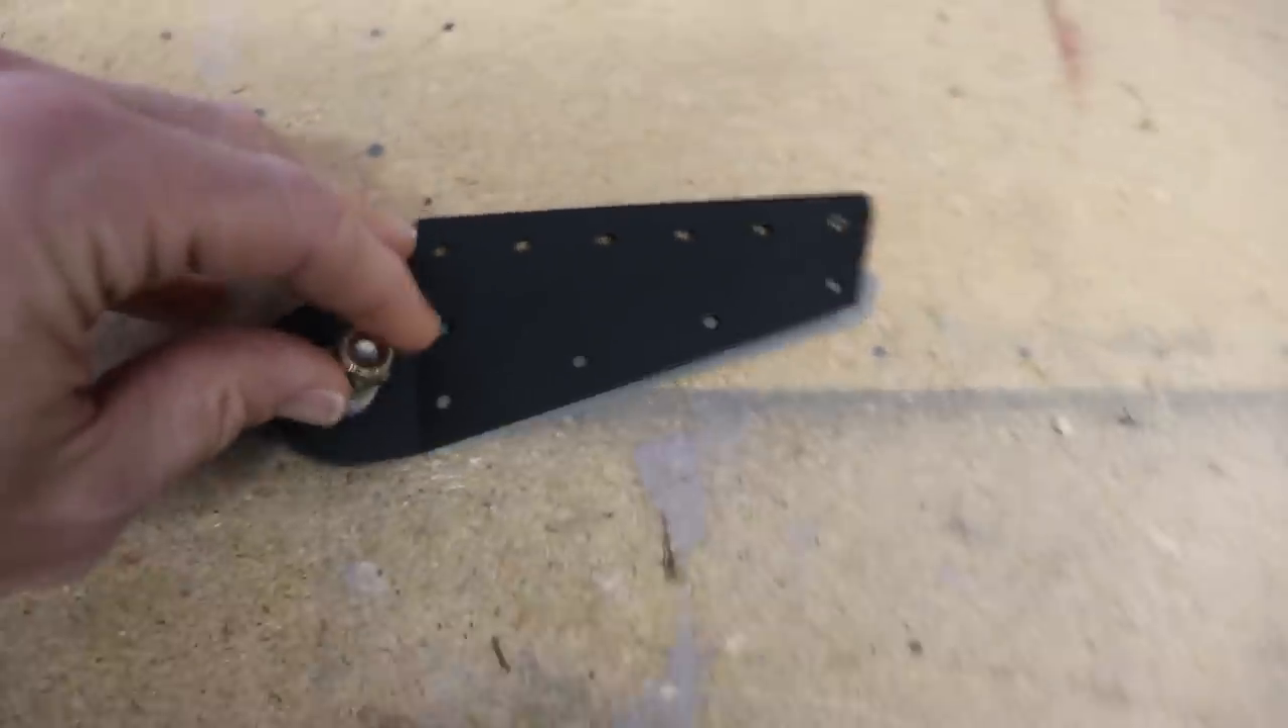You'll notice I've pre-installed a bolt in here.